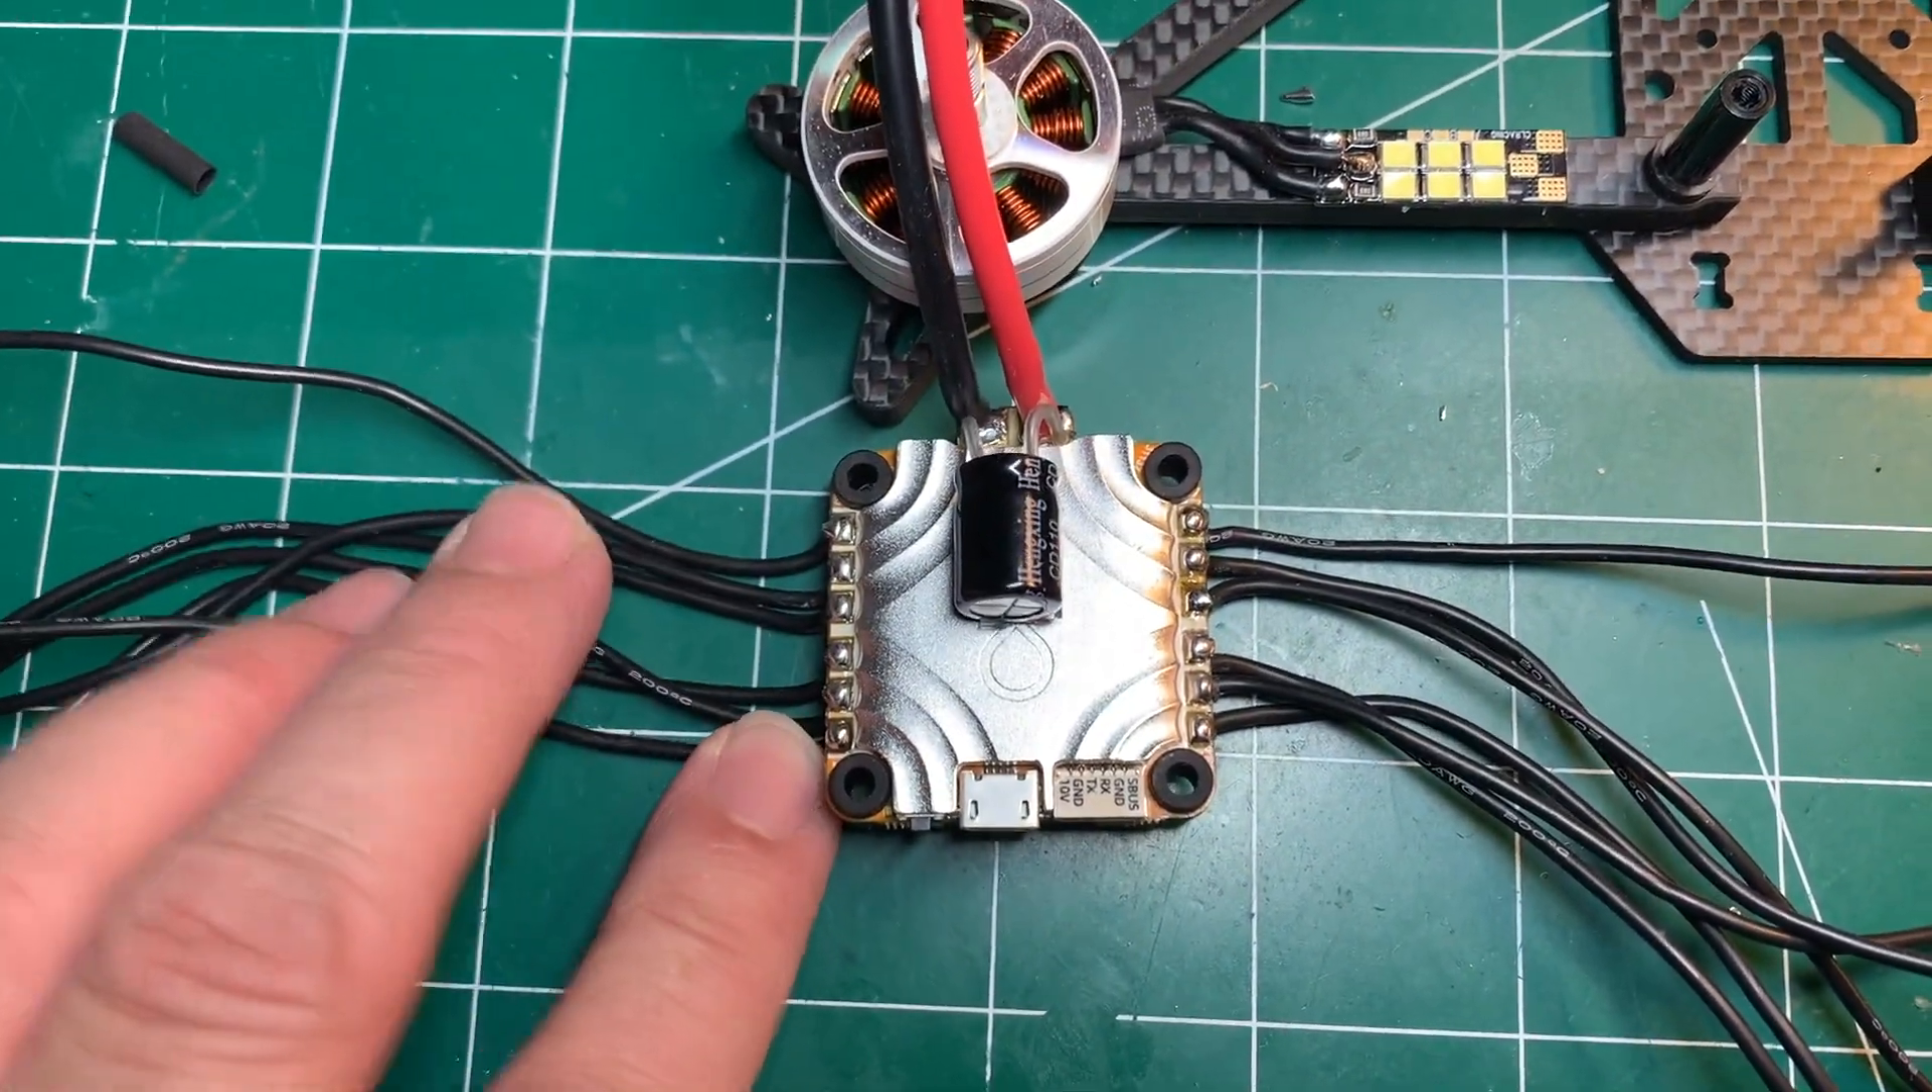Next, I soldered on all the ESC wires here. I went from underneath because I think it's a little cleaner.